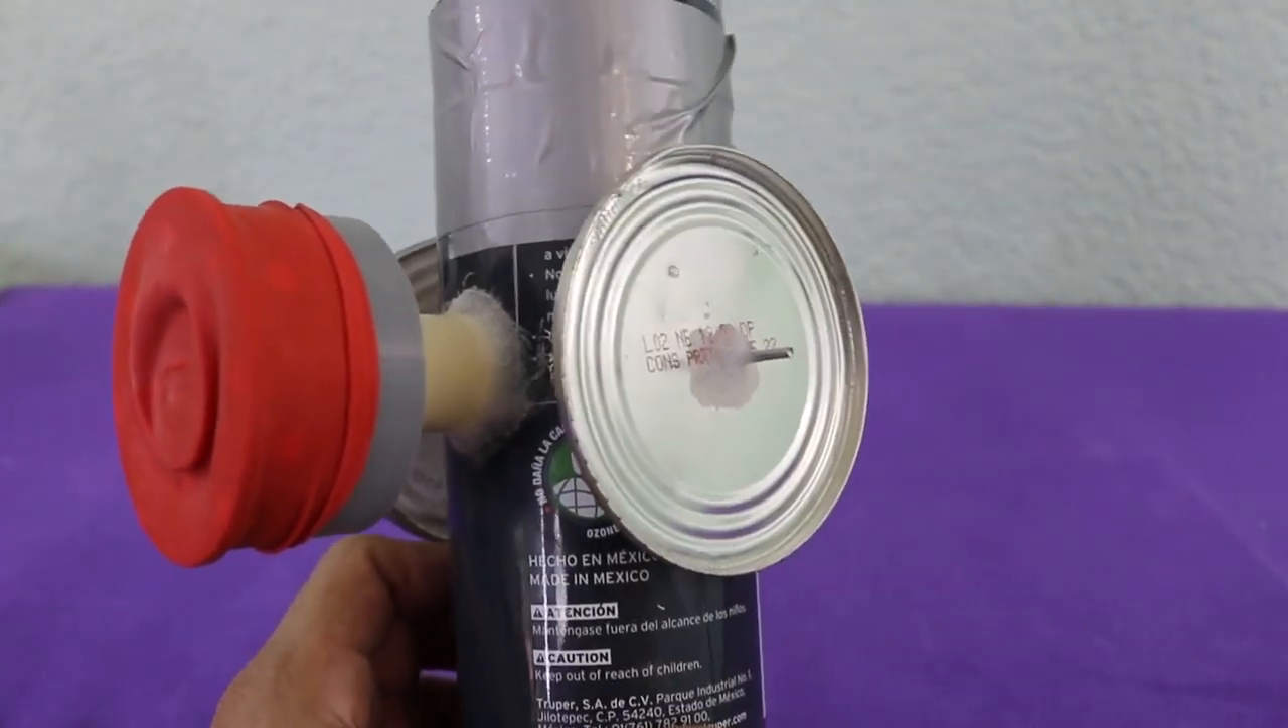I used duct tape in order to seal the two parts of the engine.